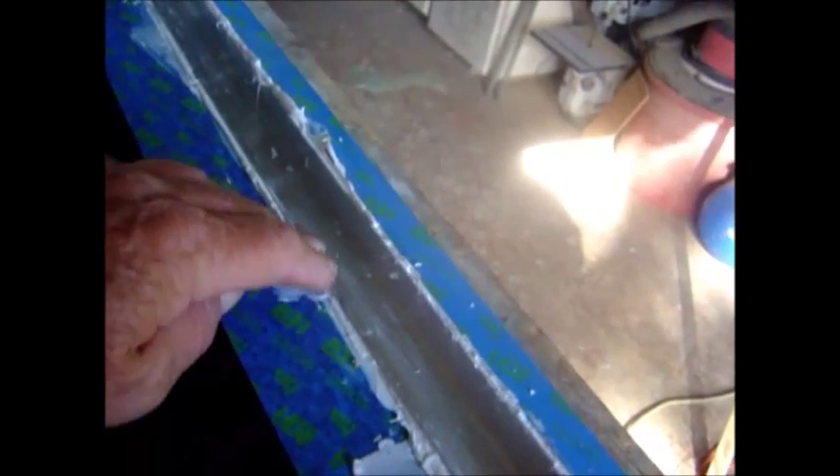Okay I've bedded the angle in the silicone.